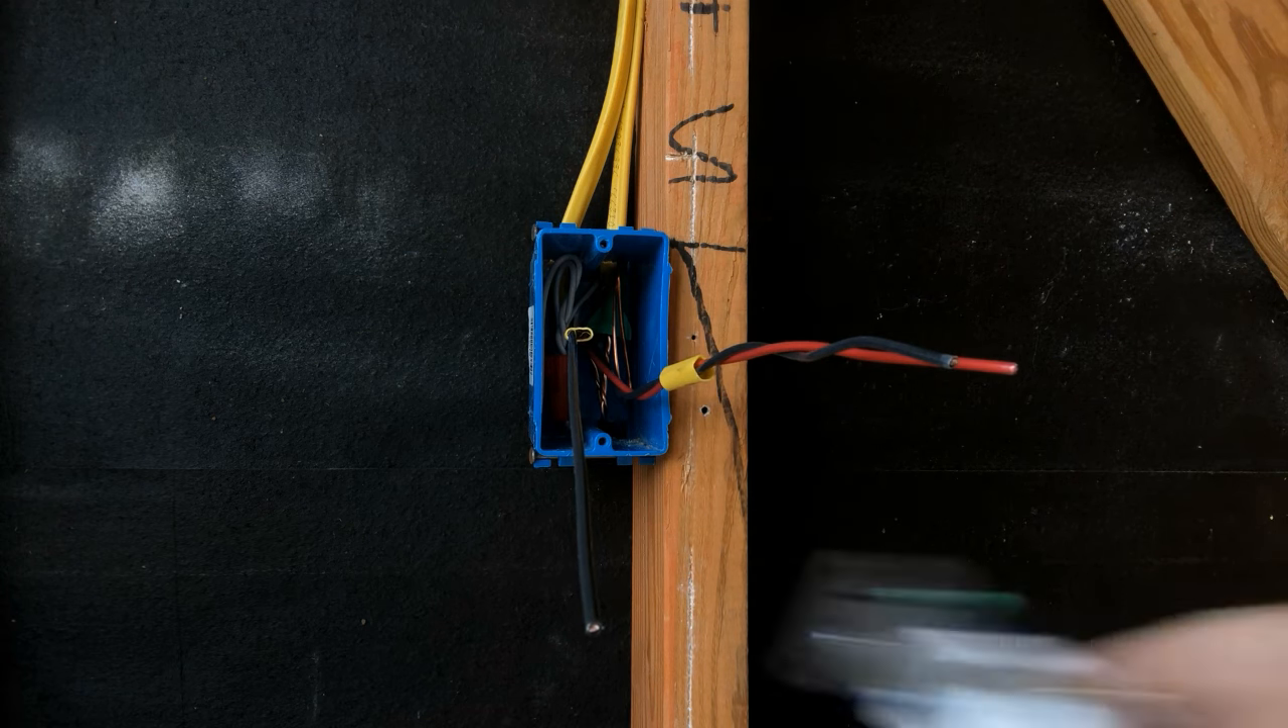So the only thing we have left are the three wires that are ultimately going to go on our three-way switch.